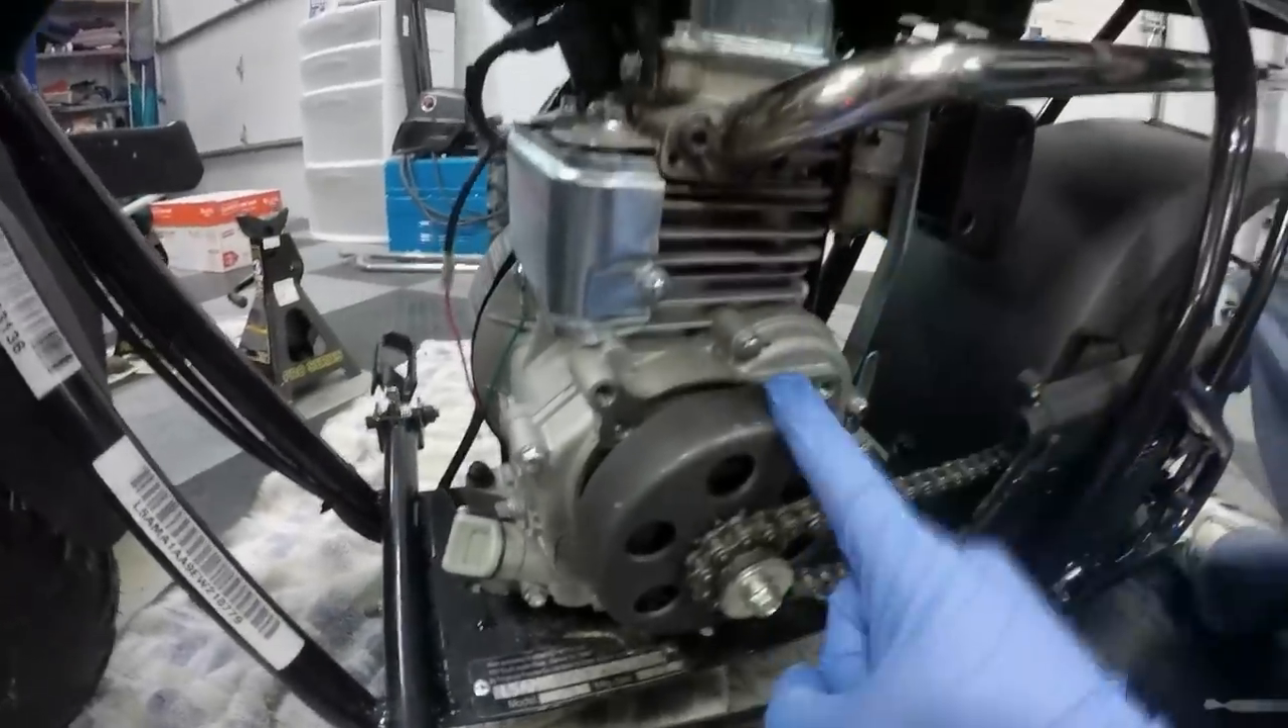So we've taken off this plastic cover to reveal the centrifugal clutch and chain that goes to the big sprocket.